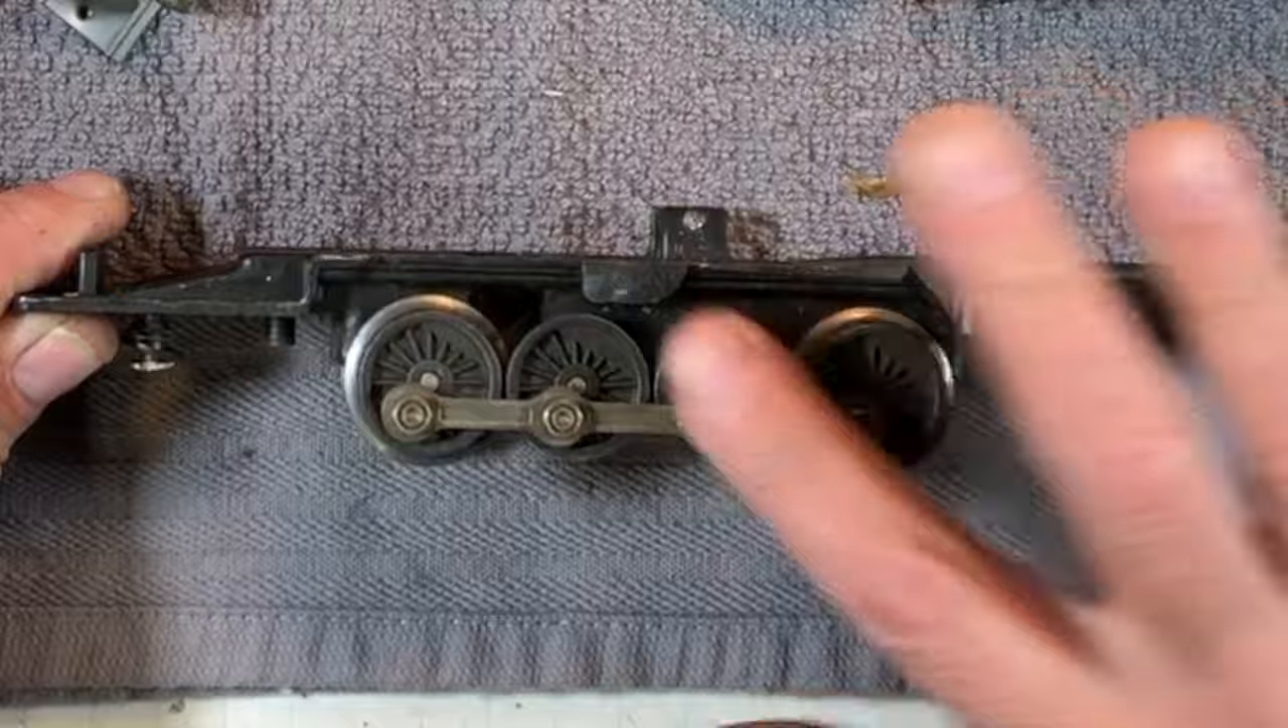And there is our stripped out chassis.